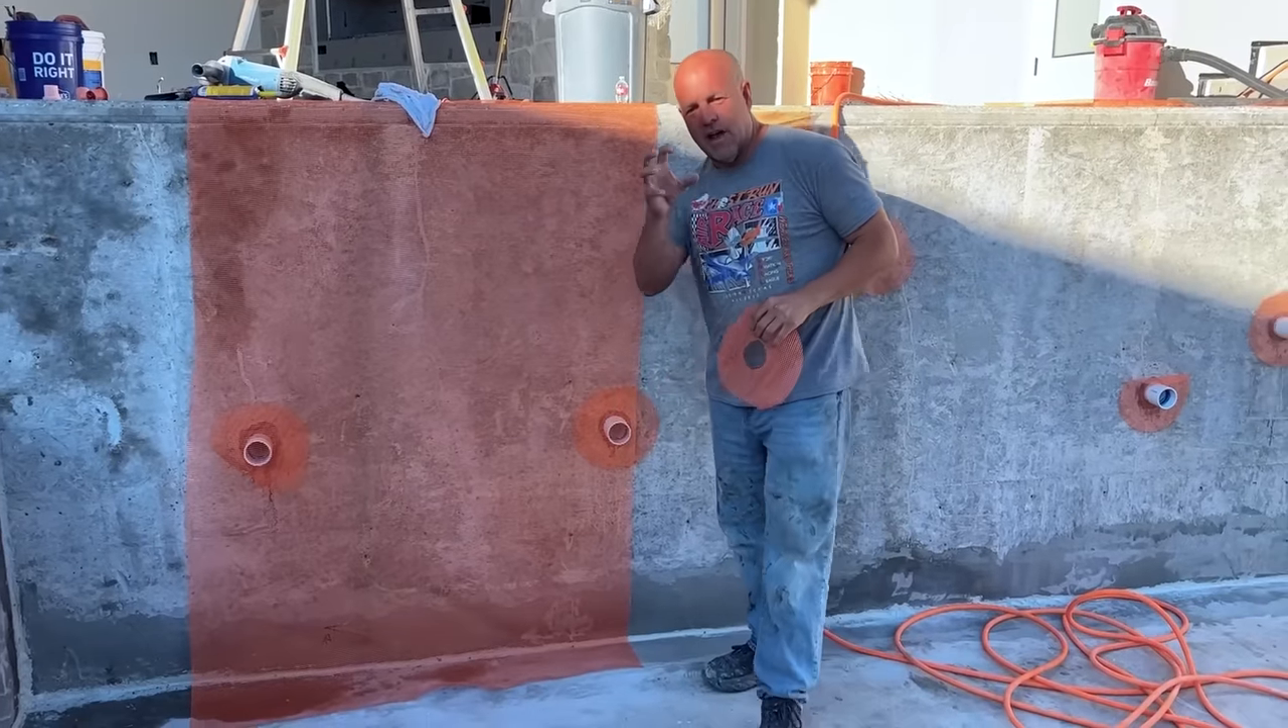I've already got the pipes in the wall, inside the wall.